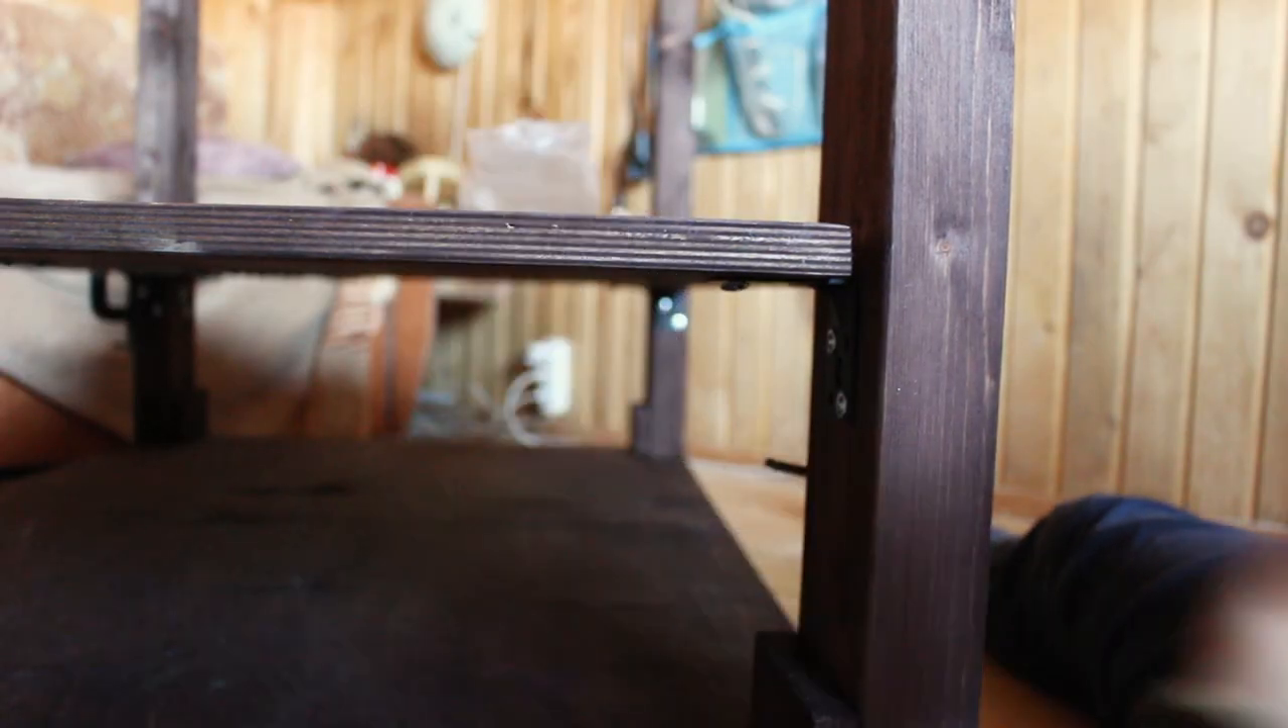Then I placed the first shelf where it was supposed to be and secured it in place.